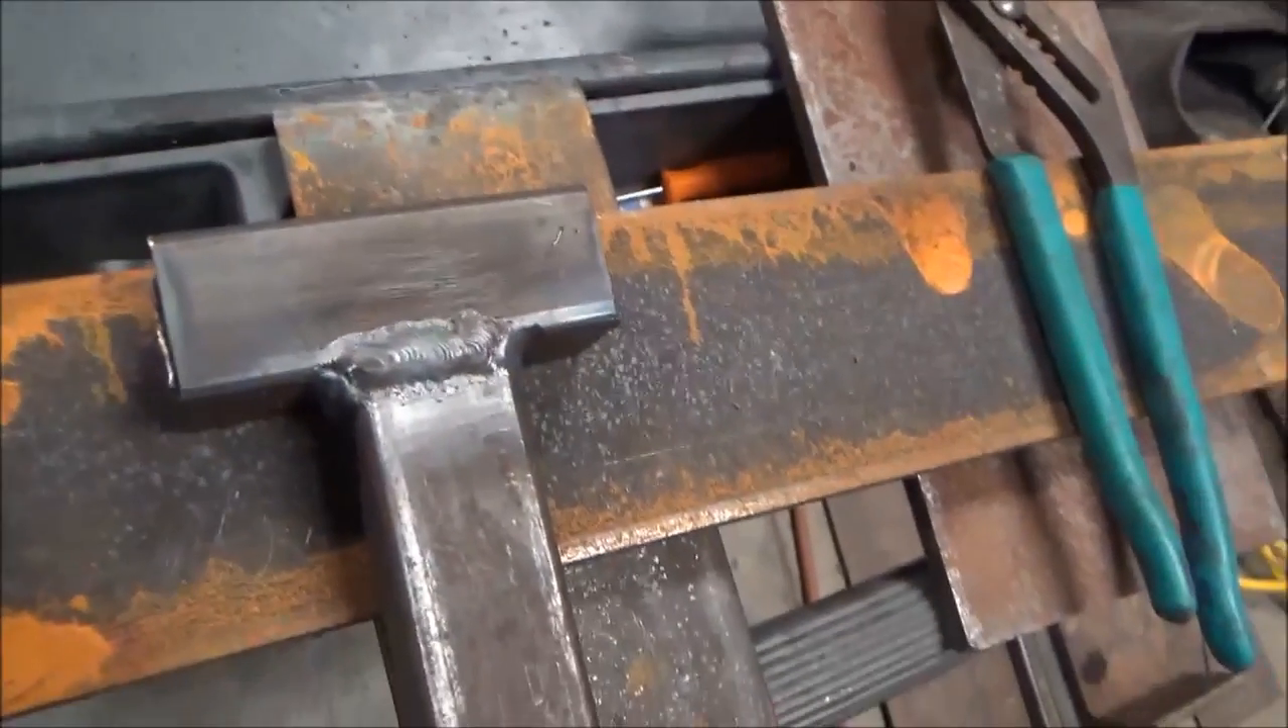There's my piece, my little T handle. It's welded up.